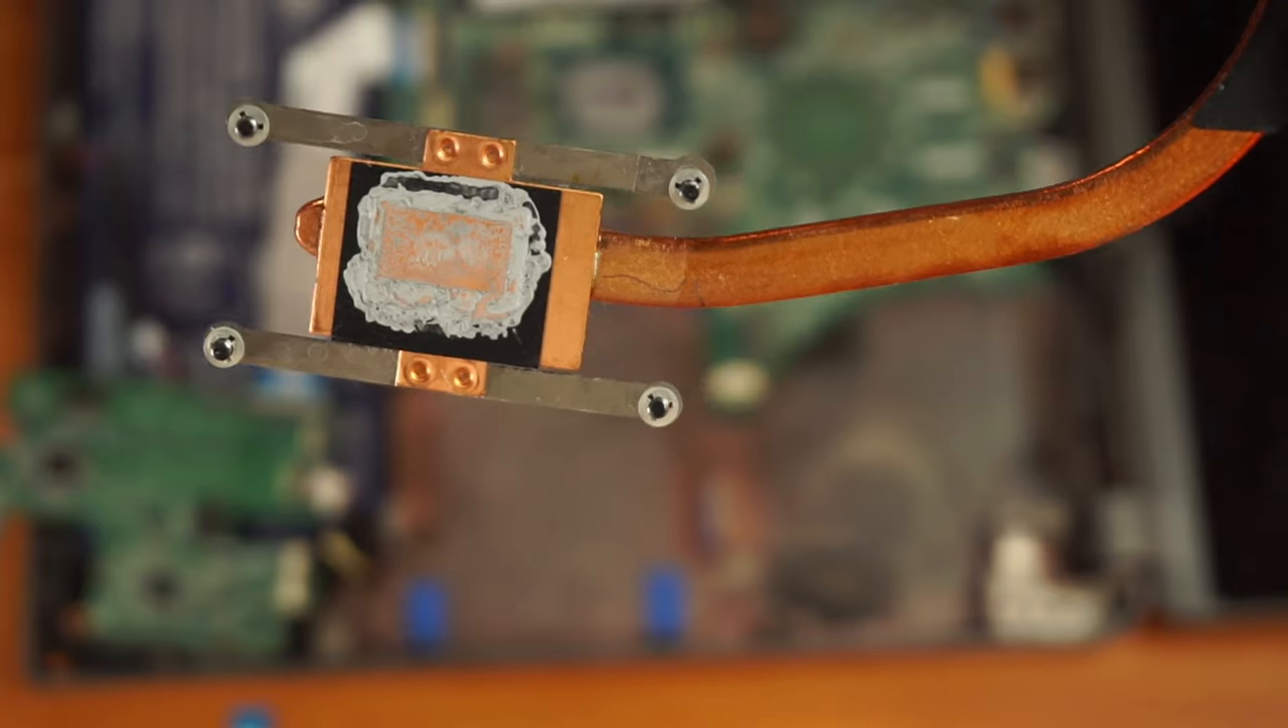And now I have the cooling solution, which is off.